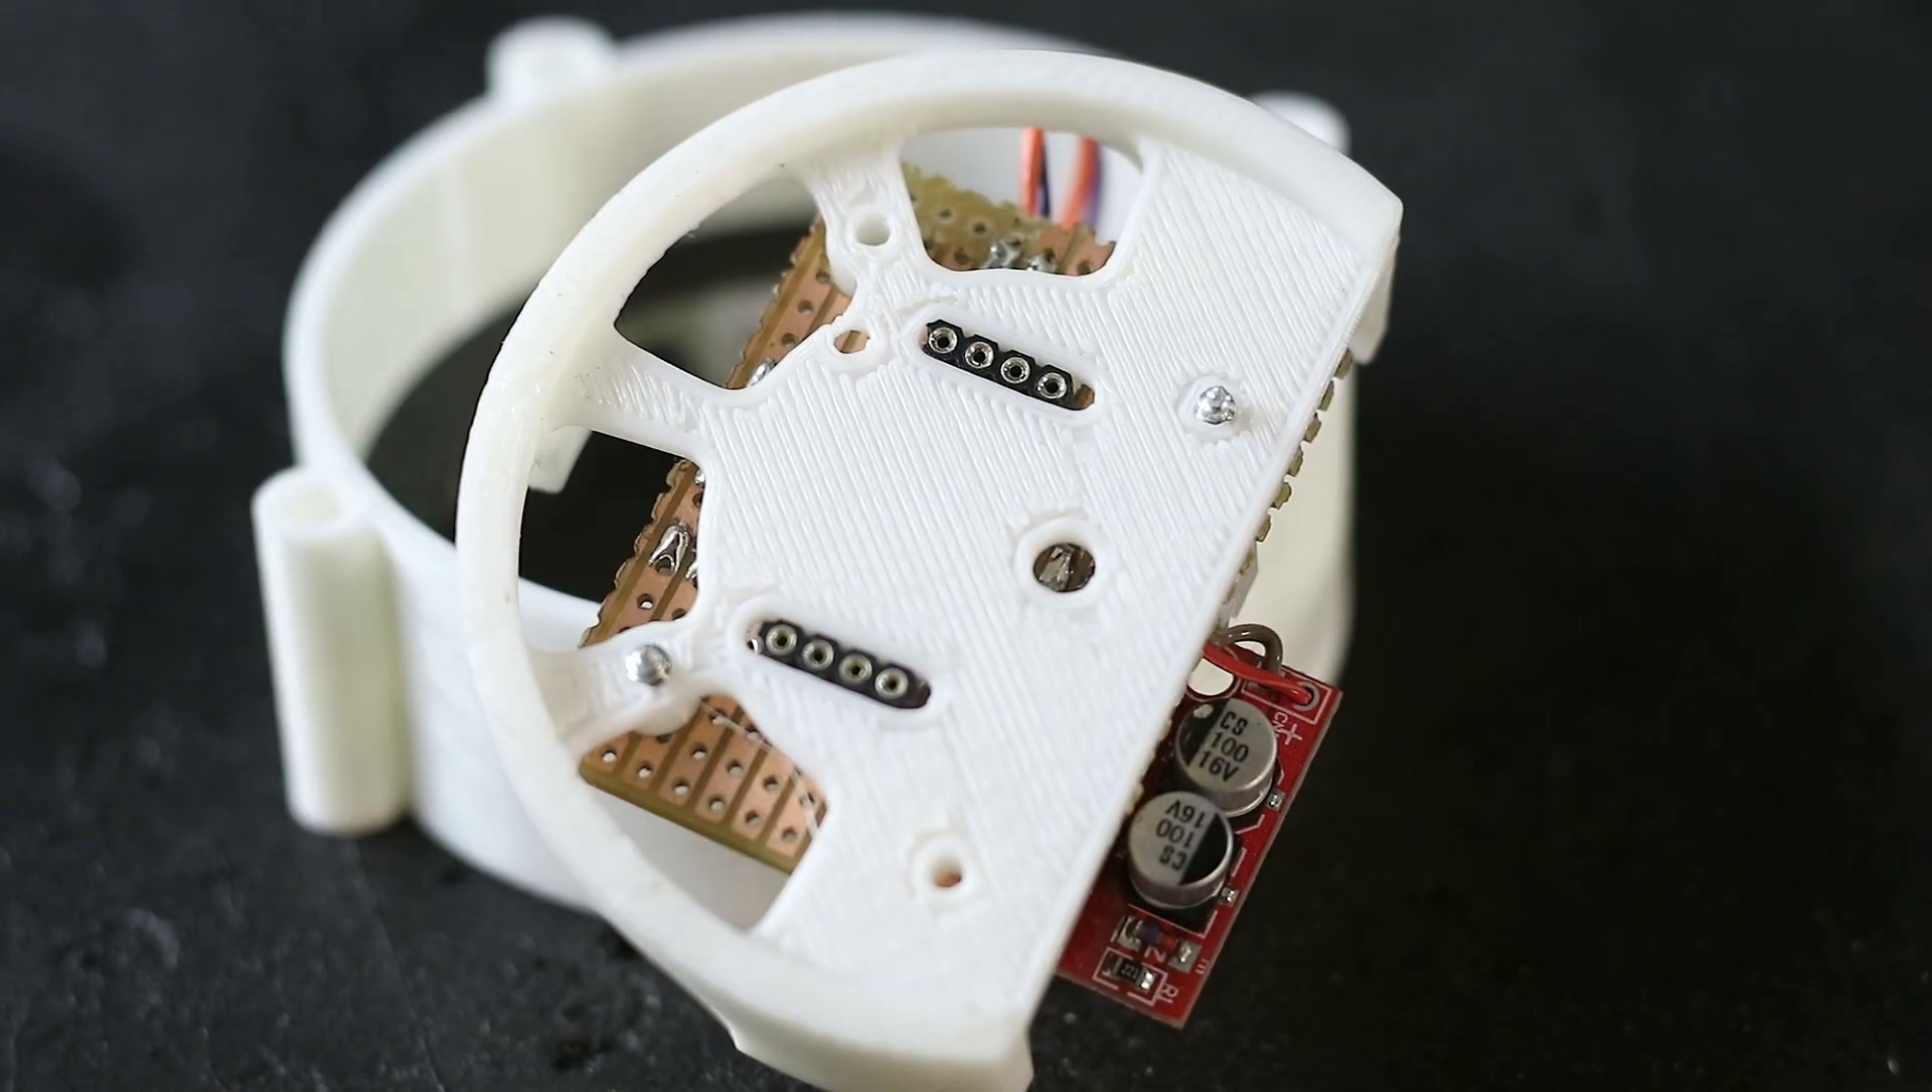So these are just IC socket pins which I put into there so I can pull the motor in and out as I please.